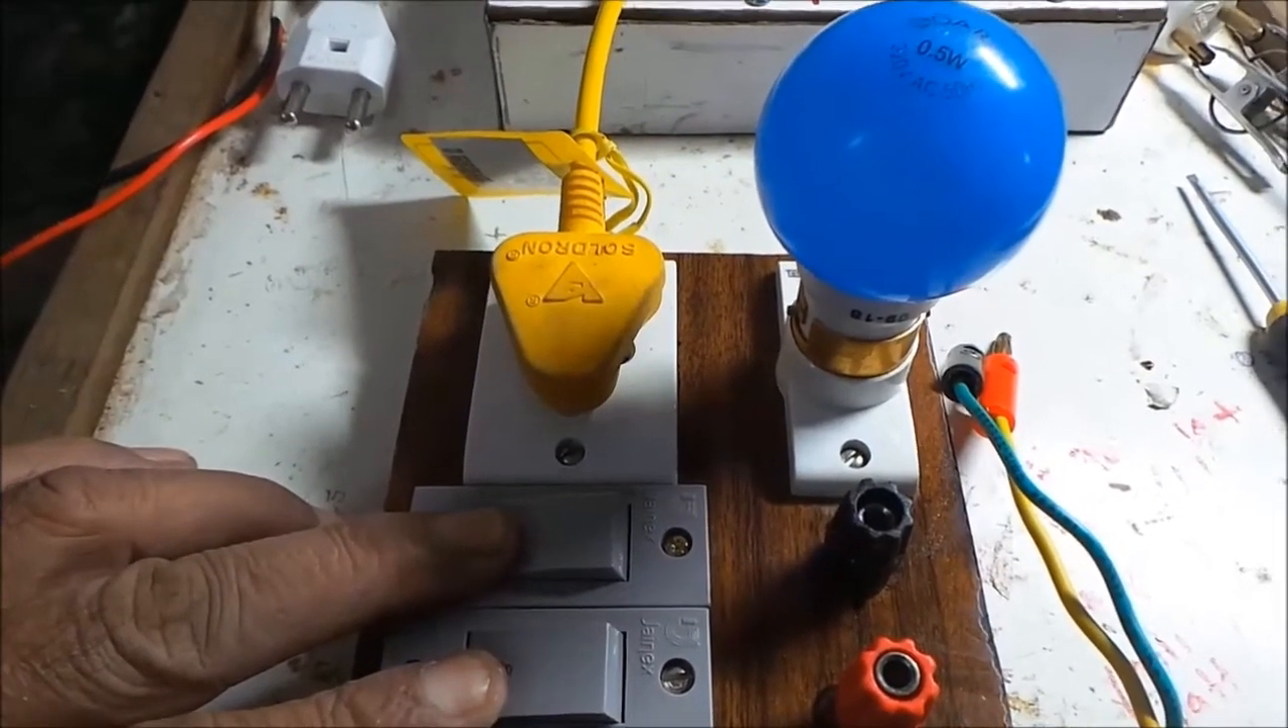ये सॉल्डरिंग प्लग है यहां लगा दिया मैंने।